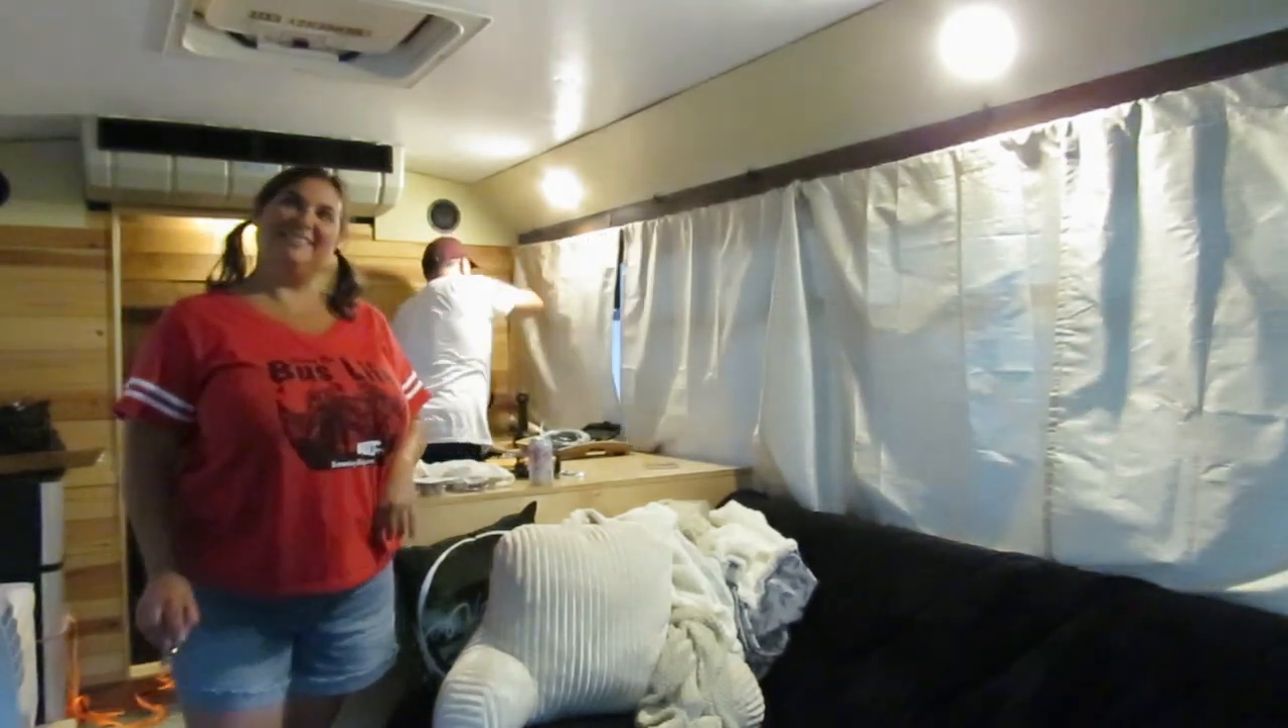Okay, now we have one set of curtains, now we just have to do the same thing on the other side.